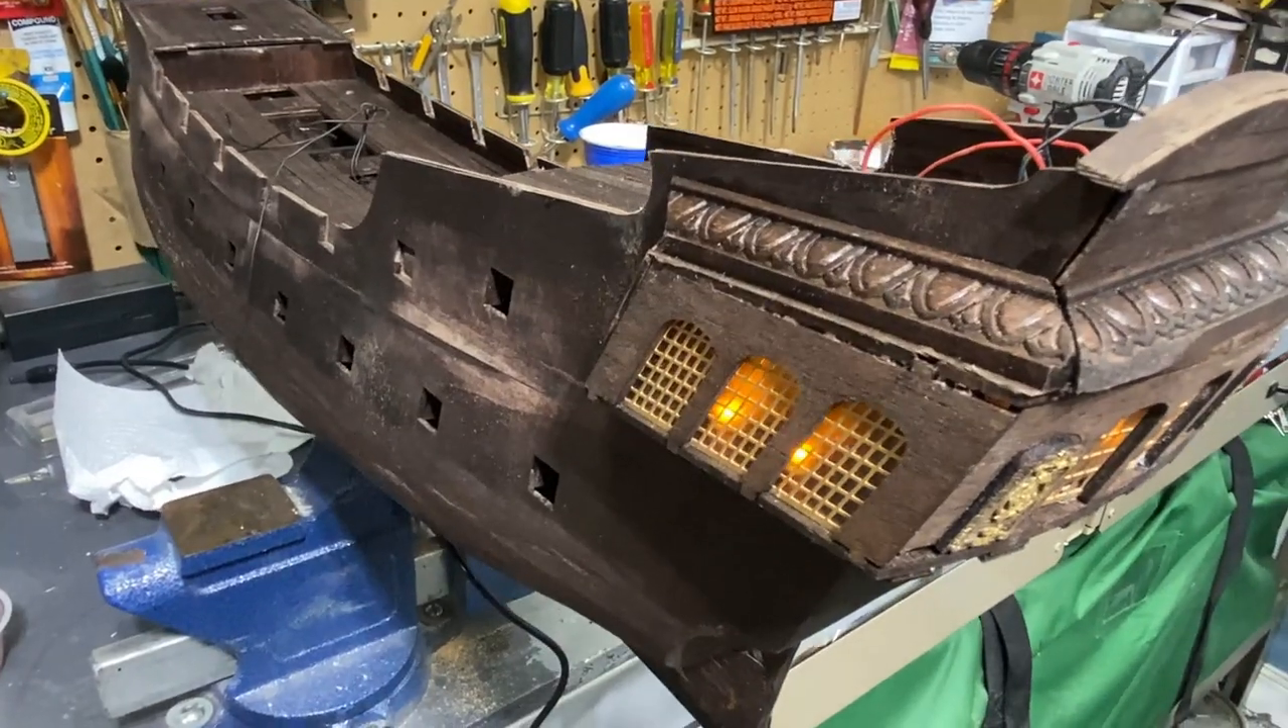So you can see the decorative trim piece that I put on instead of just a plain sanded off piece.